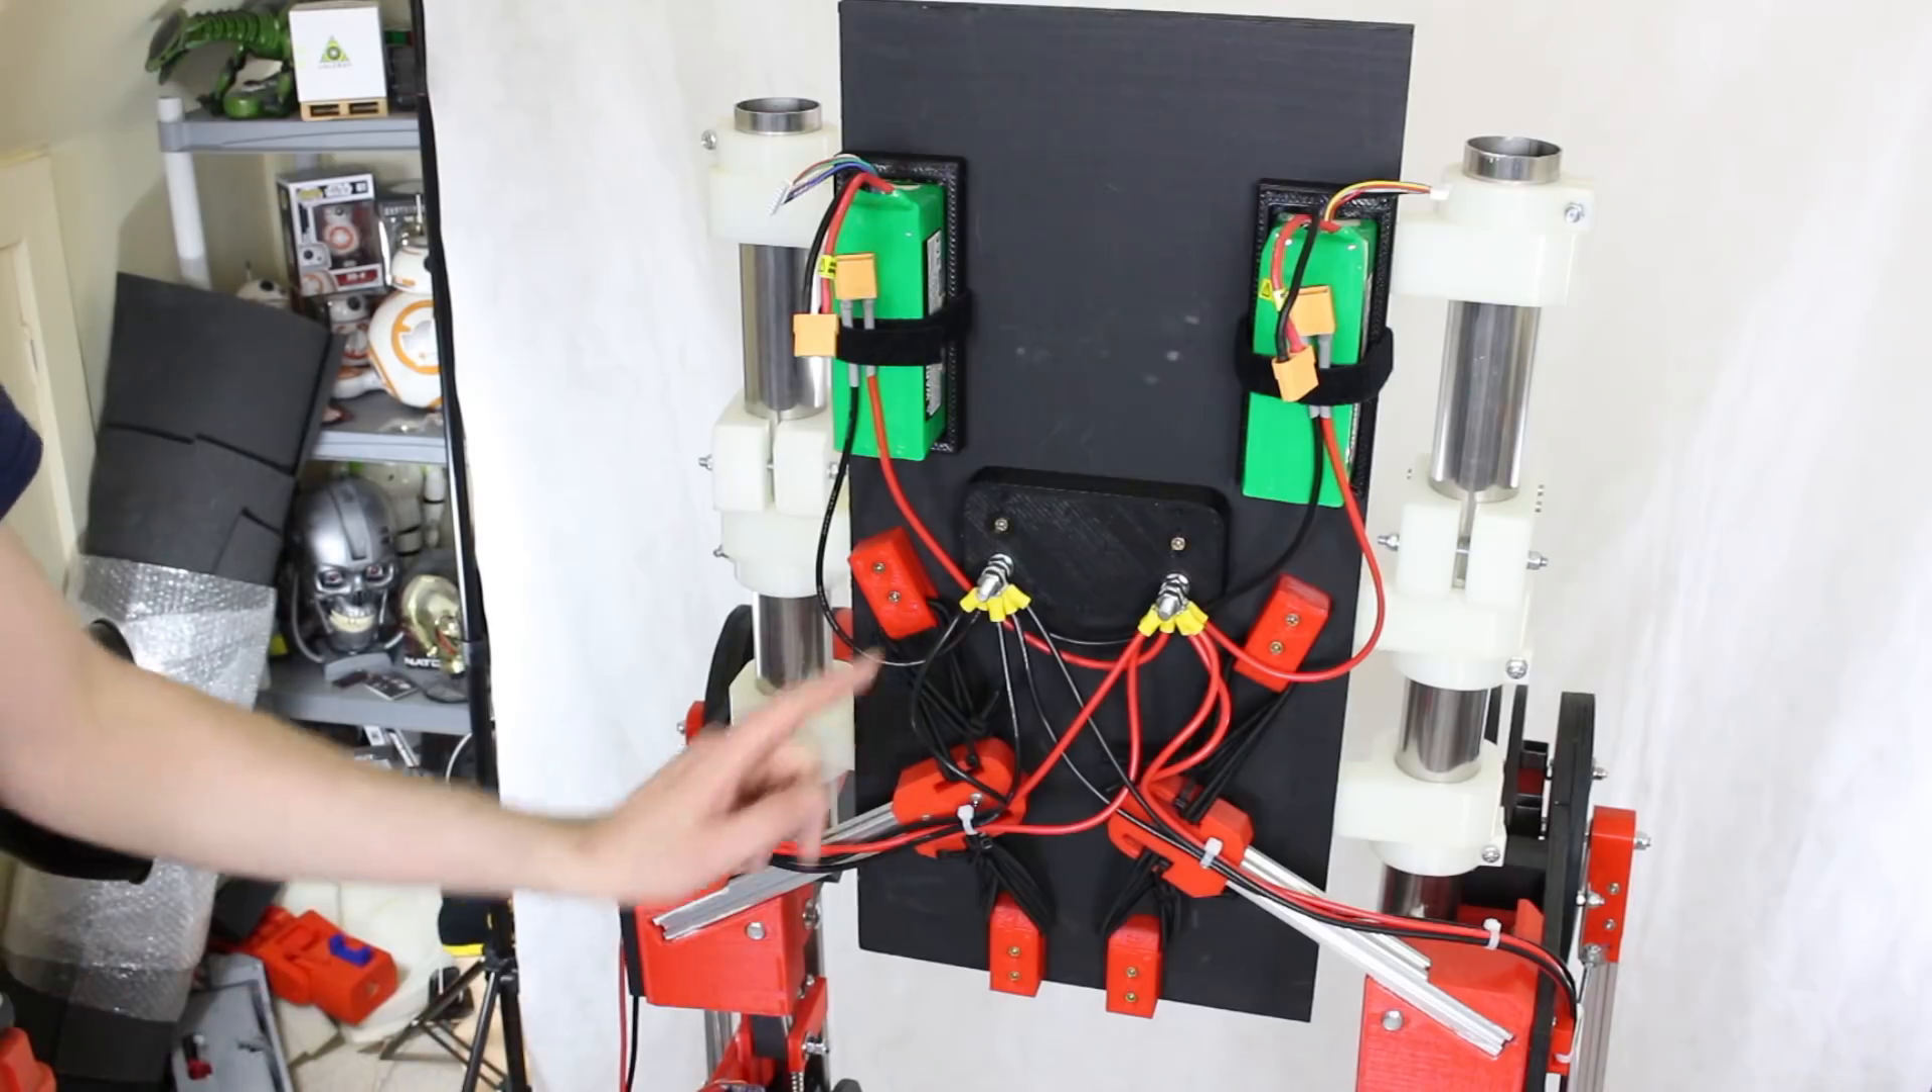I've wired in my network of power here, so we've got all our positives and negatives bound together, and the wires go down.